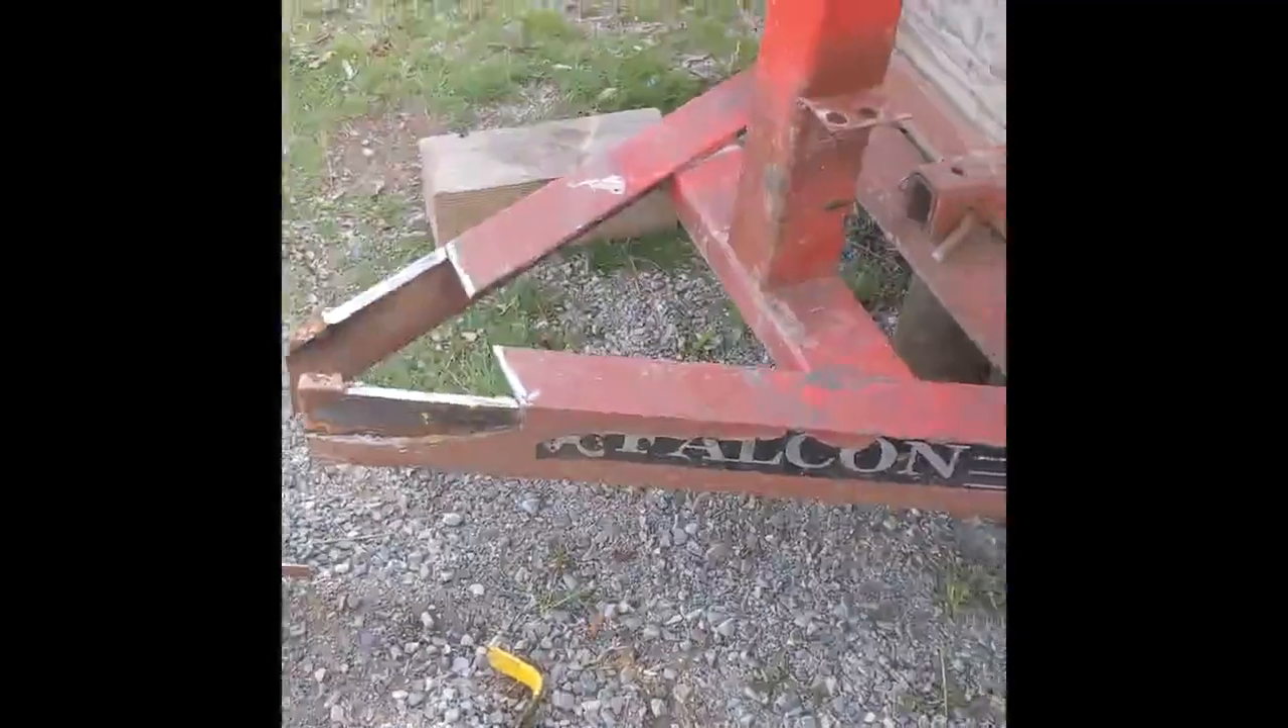We got the coupler taken off of the trailer.